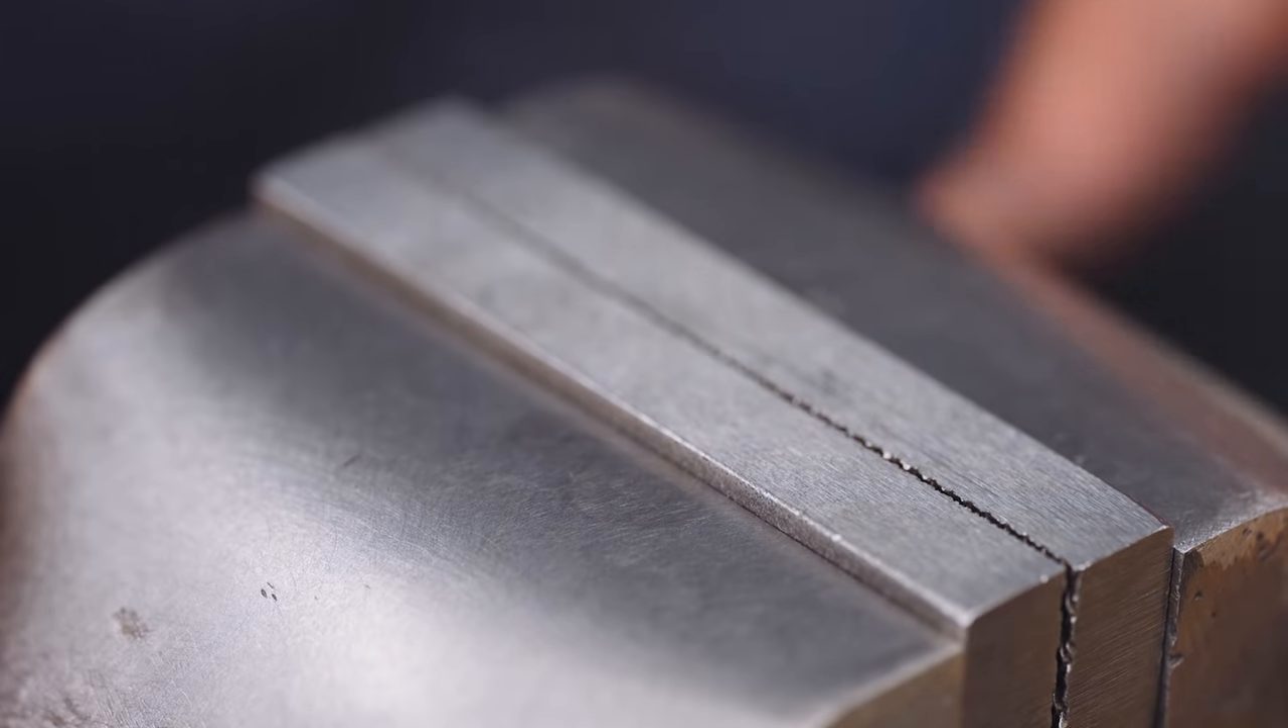Looking back at how beat up these pieces were and how this old jaw was just barely hanging on to now having these jaws just perfectly fit together, I'm really happy with that.